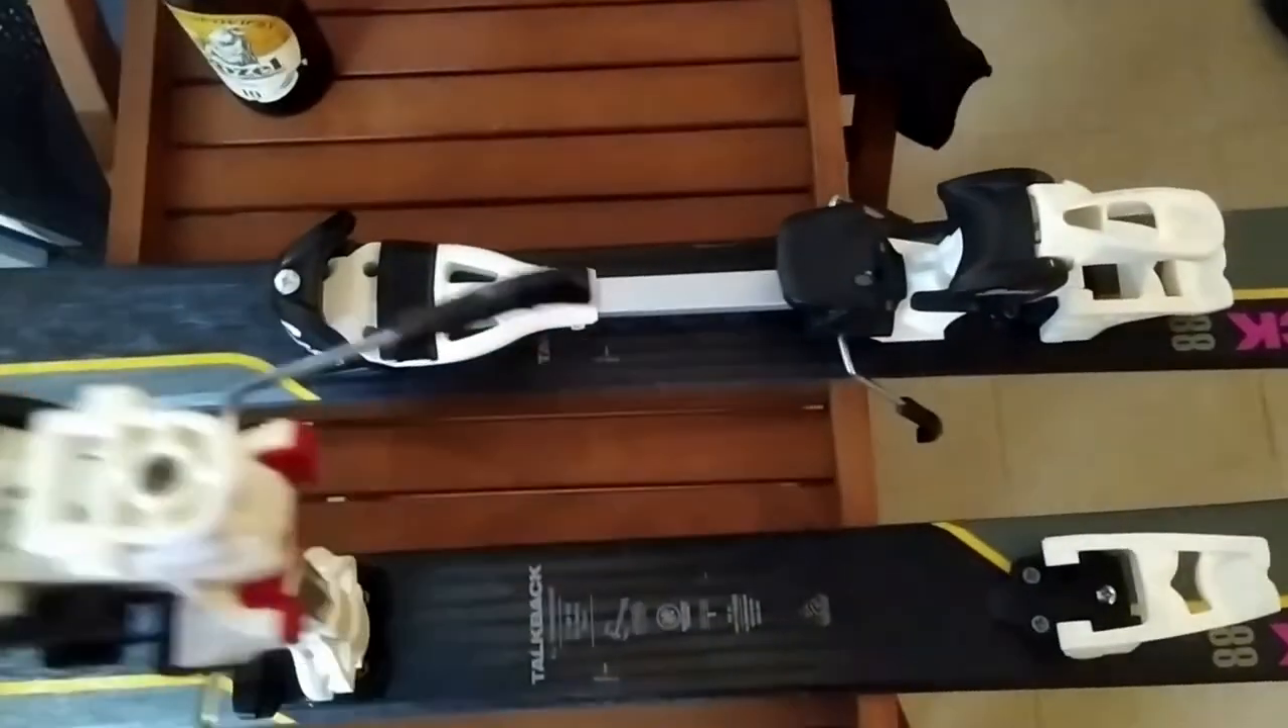Okay, so here's the finished job. Bindings are mounted.